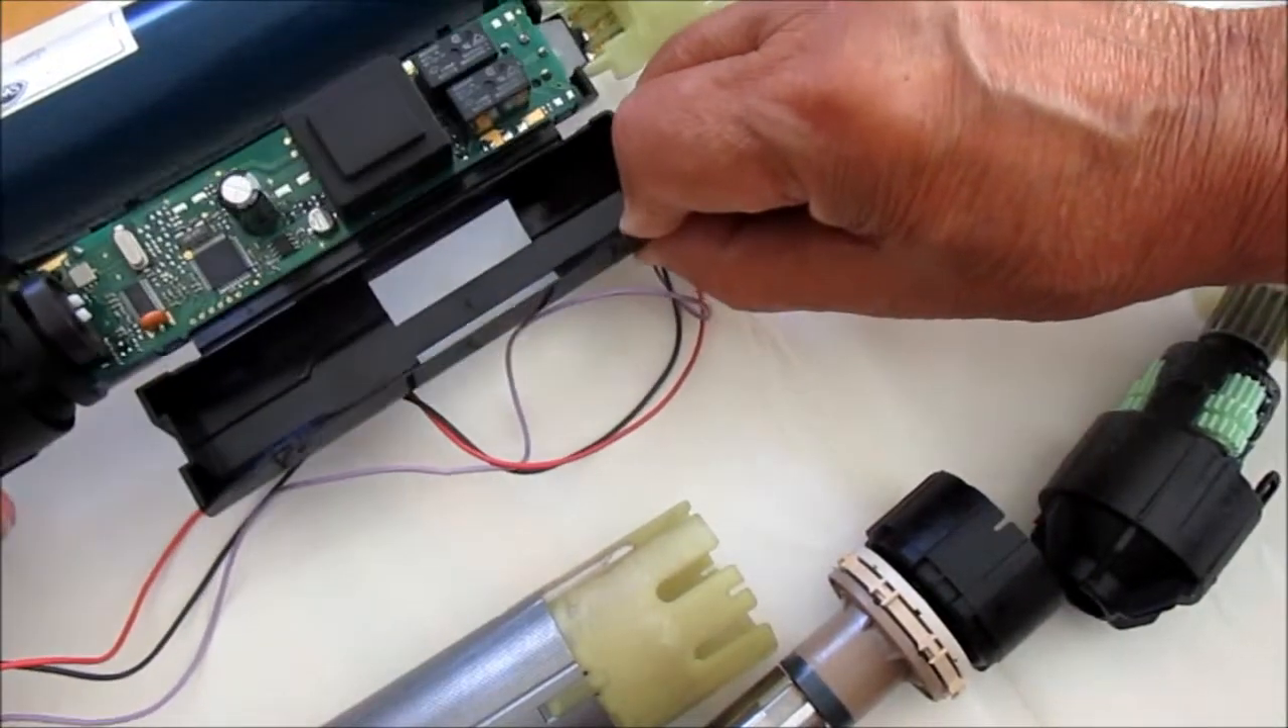Okay so finally I've got the whole thing. The whole motor apart.